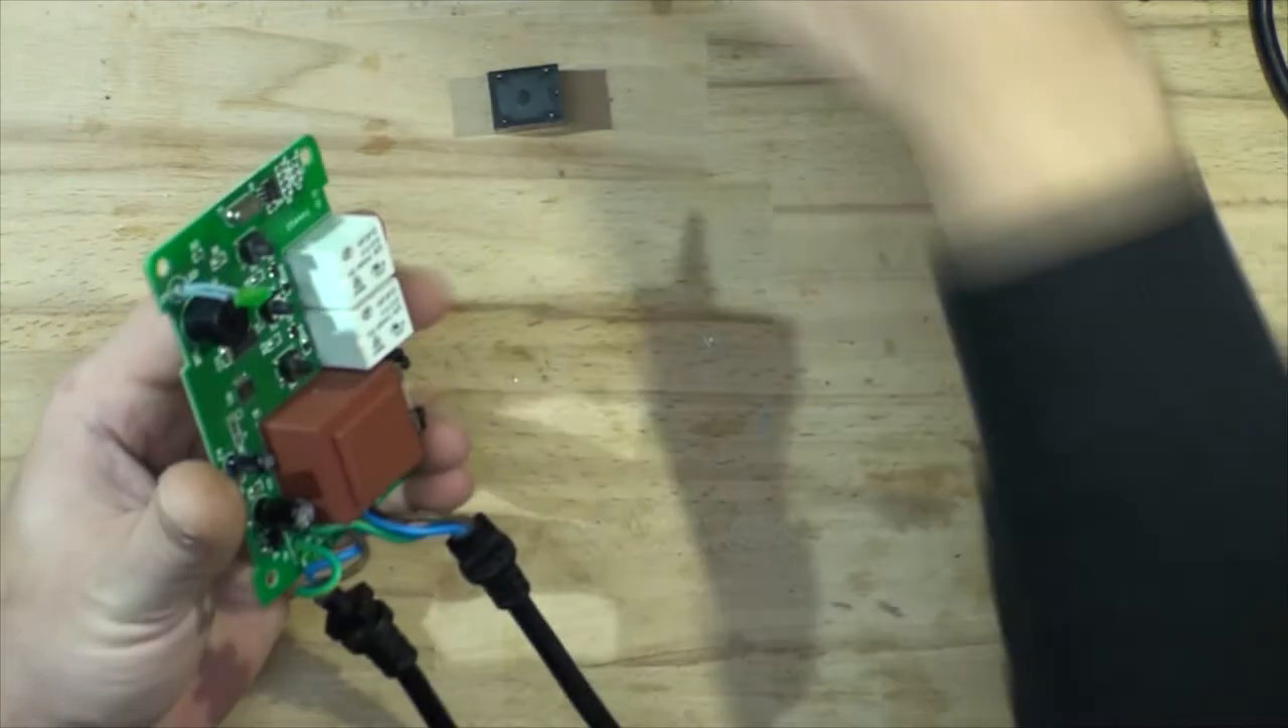The new relays are in, sitting there nicely and great.